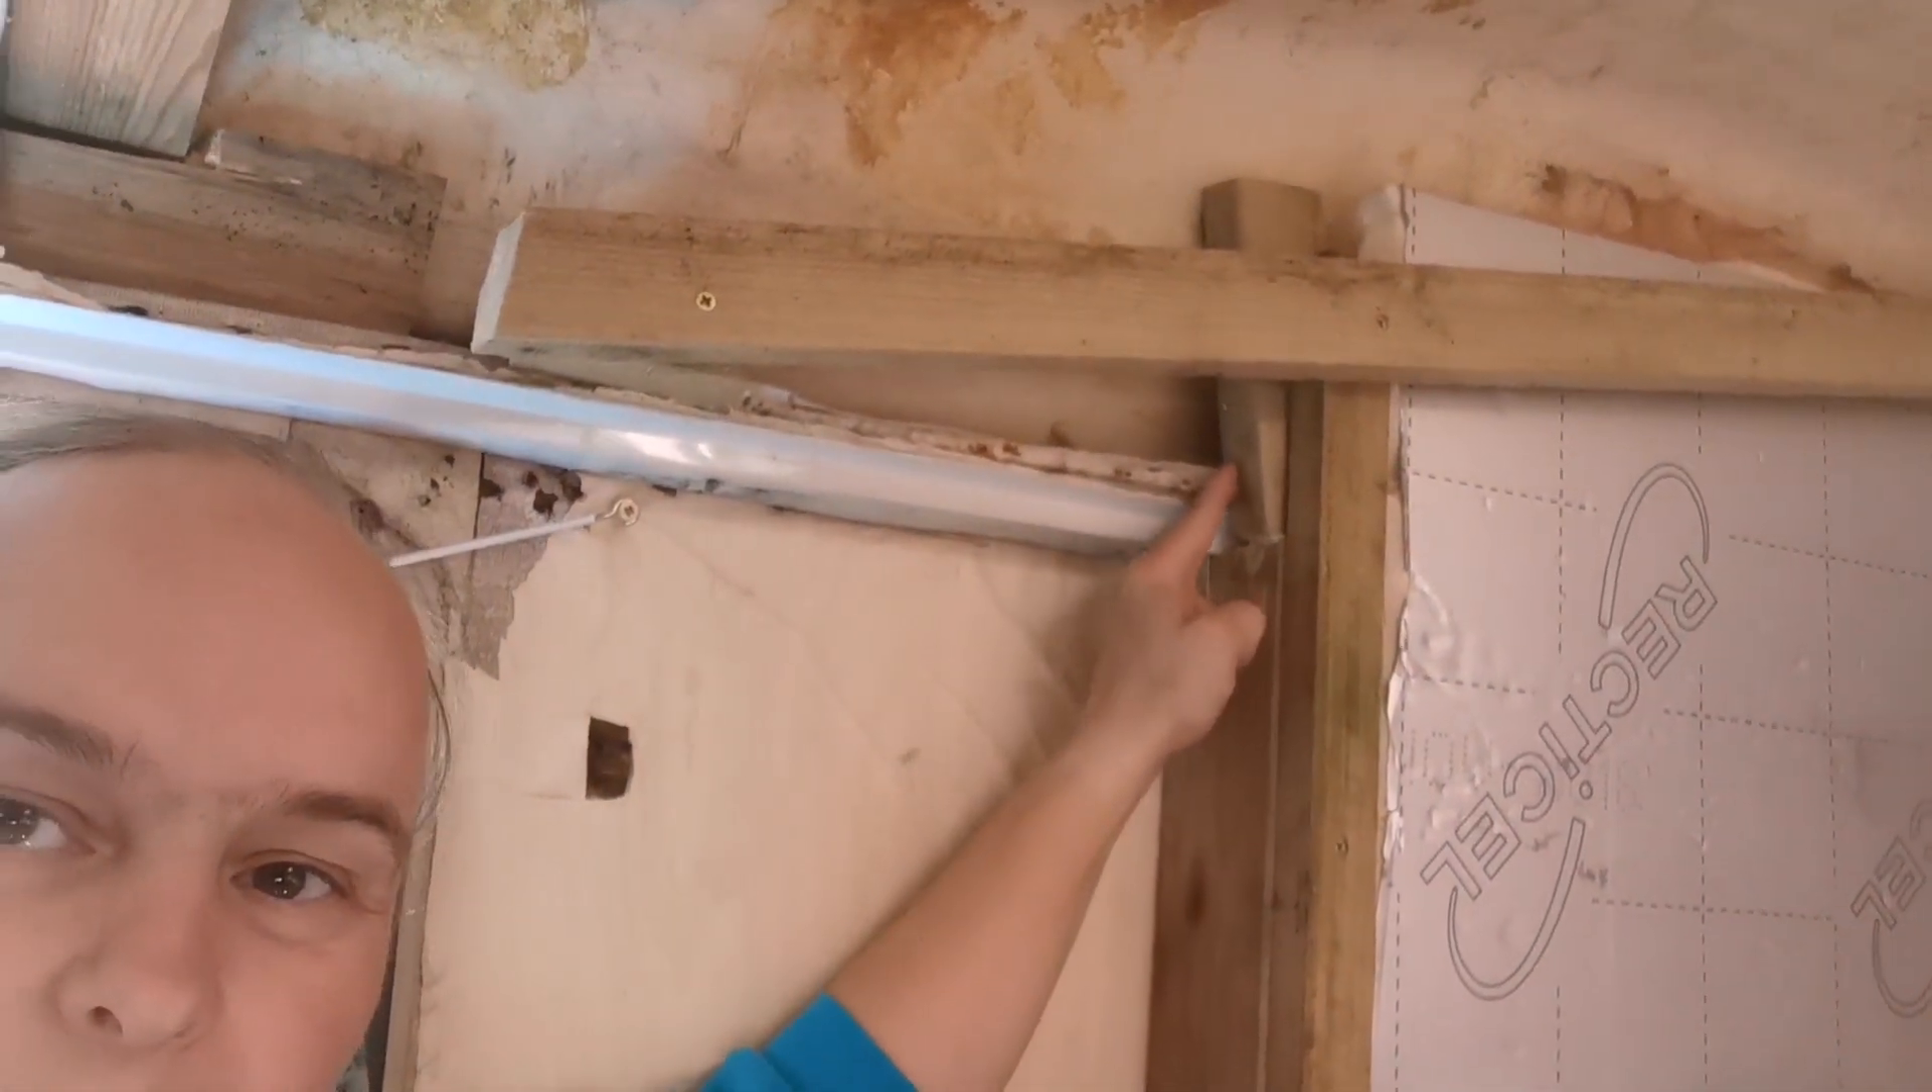So I've put in a piece of 2x4 and that's securely in there and that's supporting this original frame that goes across the door.